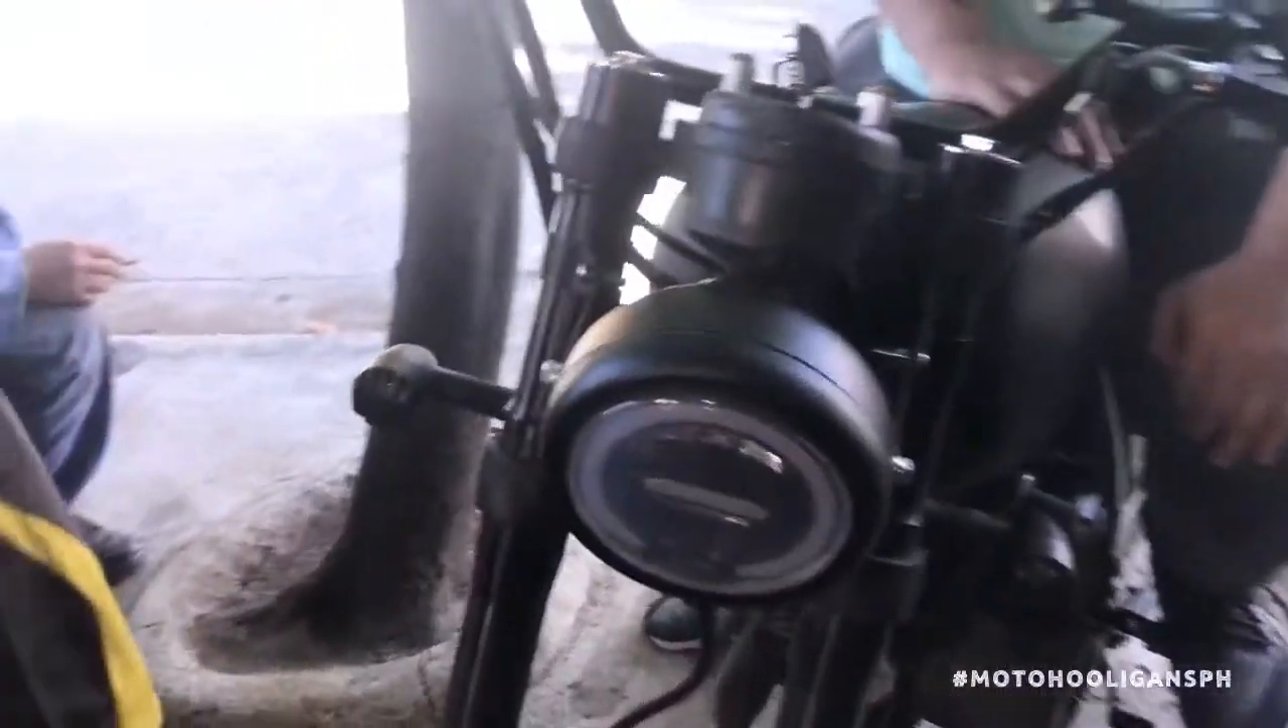Ayan, so nakabit na ni Master Louie yung bagong LED light.